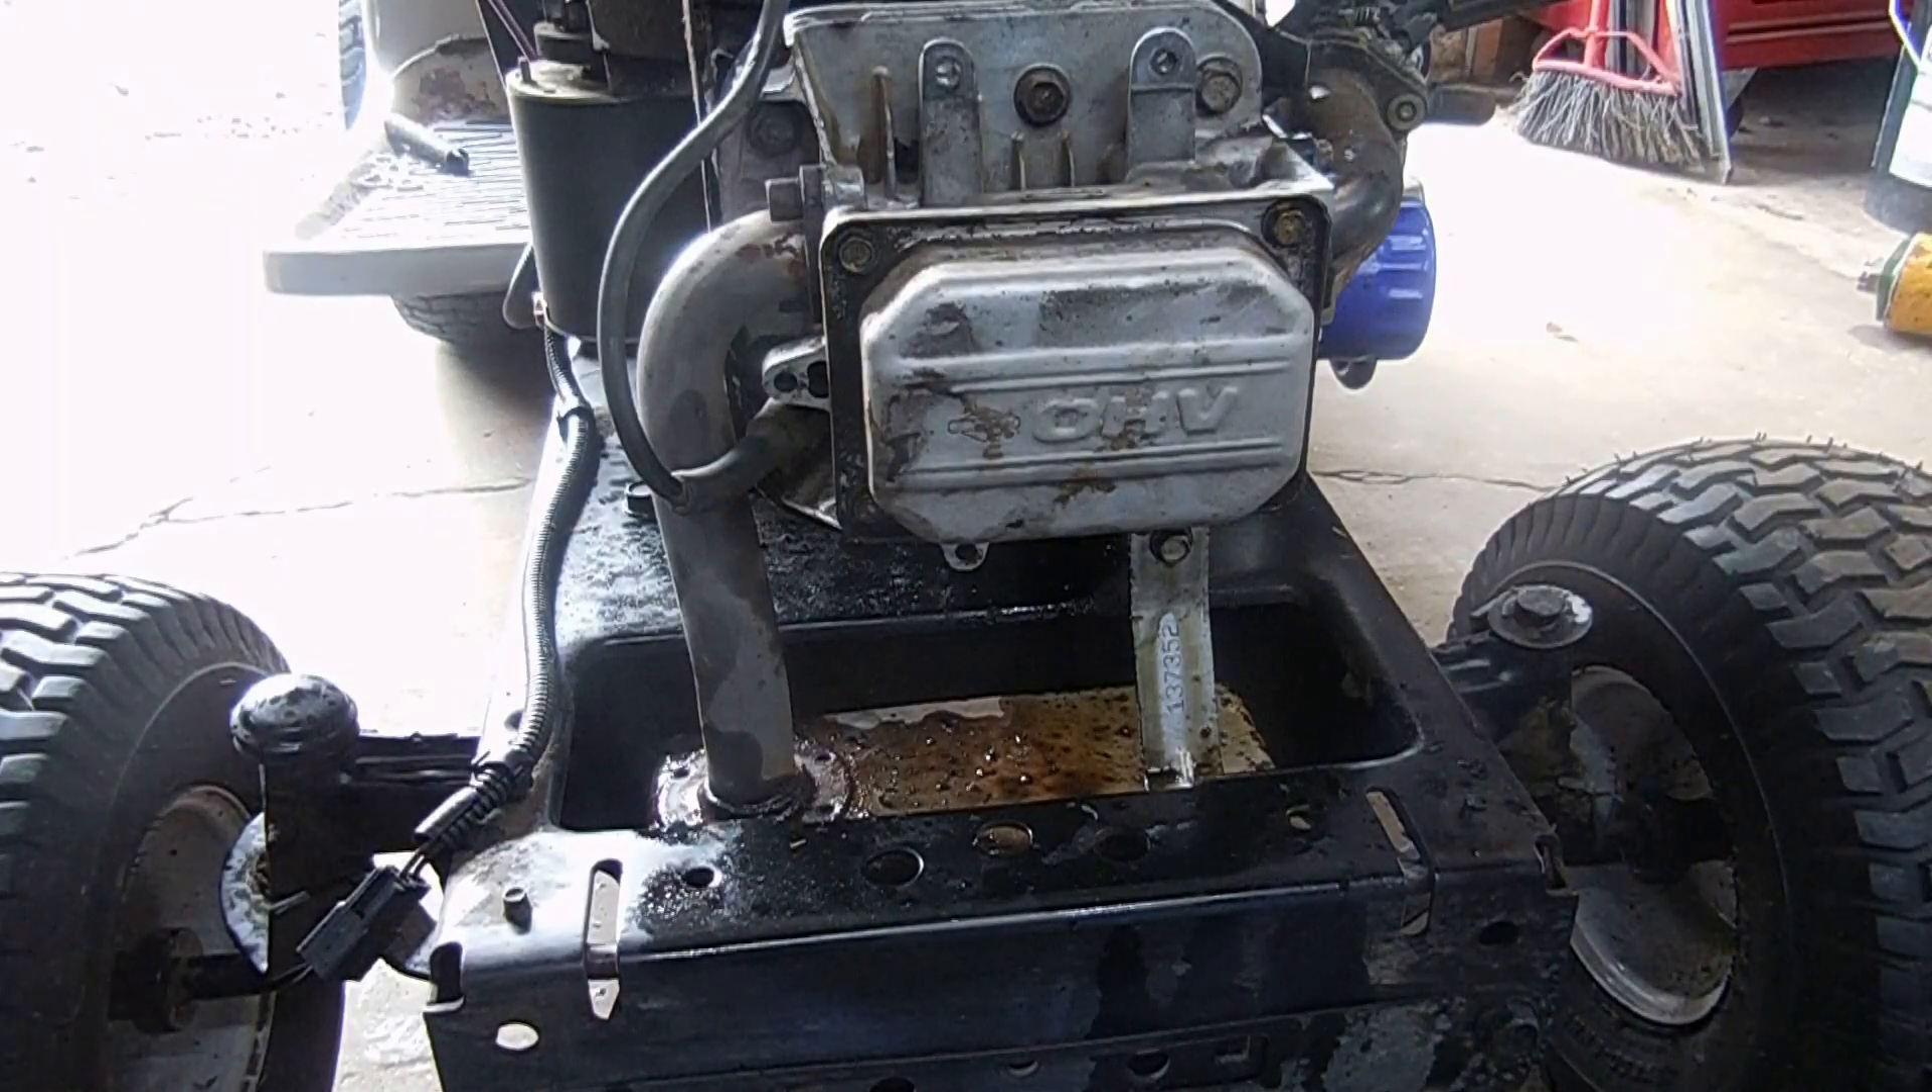Okay, I got it all back together, I got the valve cover on, I torqued the valves or I put the valve clearance to six thousandths intake and exhaust.